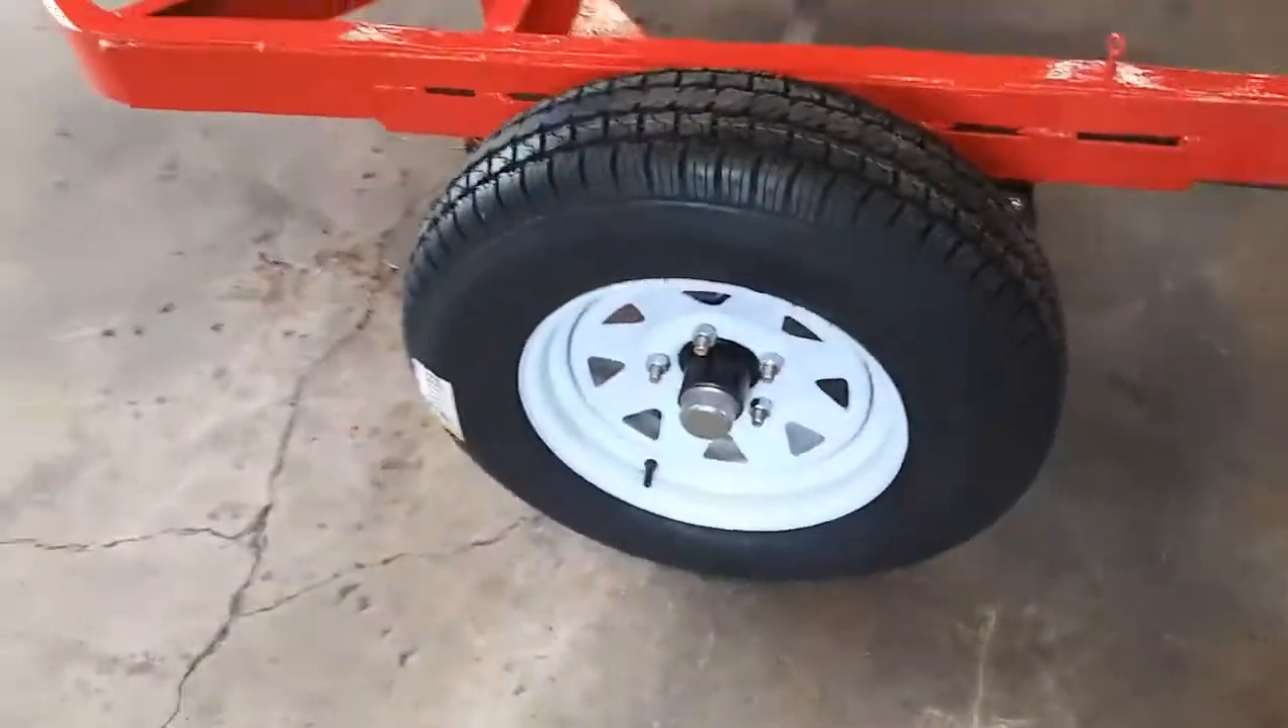Okay, guys, so the tires are on. I got all the lug nuts on.